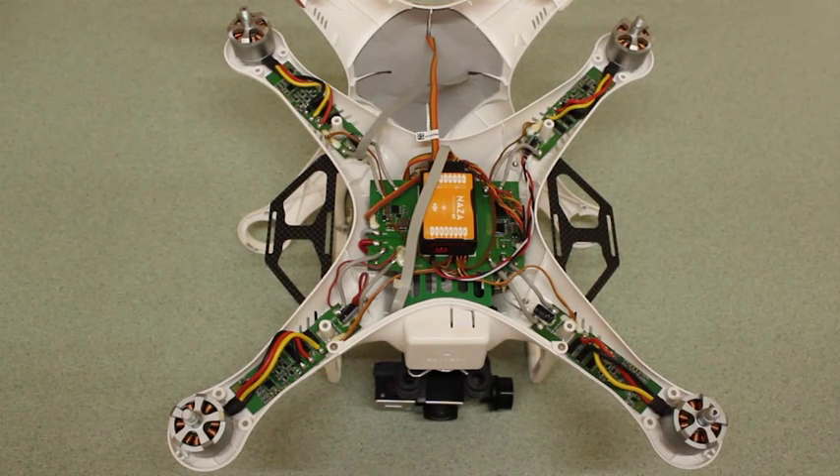After you have removed the propellers and you have undone those four screws on each arm, when you remove the top cover this is what you are presented with.